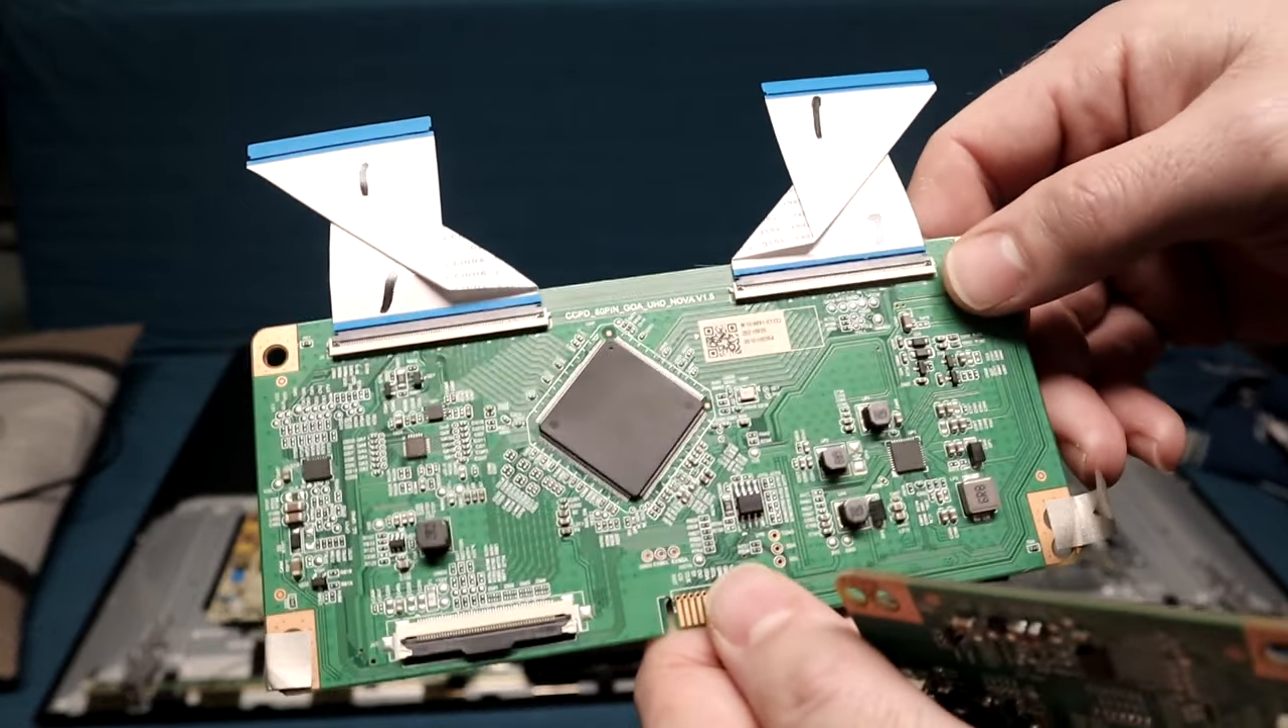All right so here is the tcon board all removed.